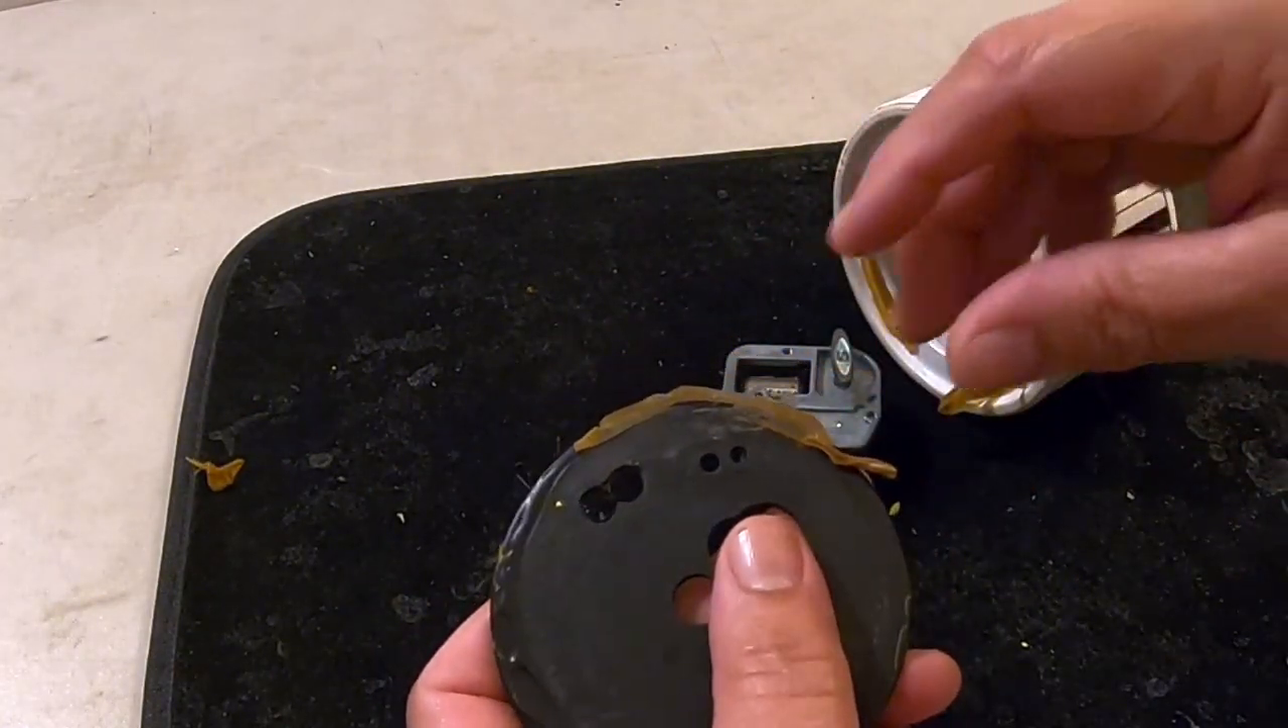So there's the cover. The cover's off and there's that, man, that, that glue.